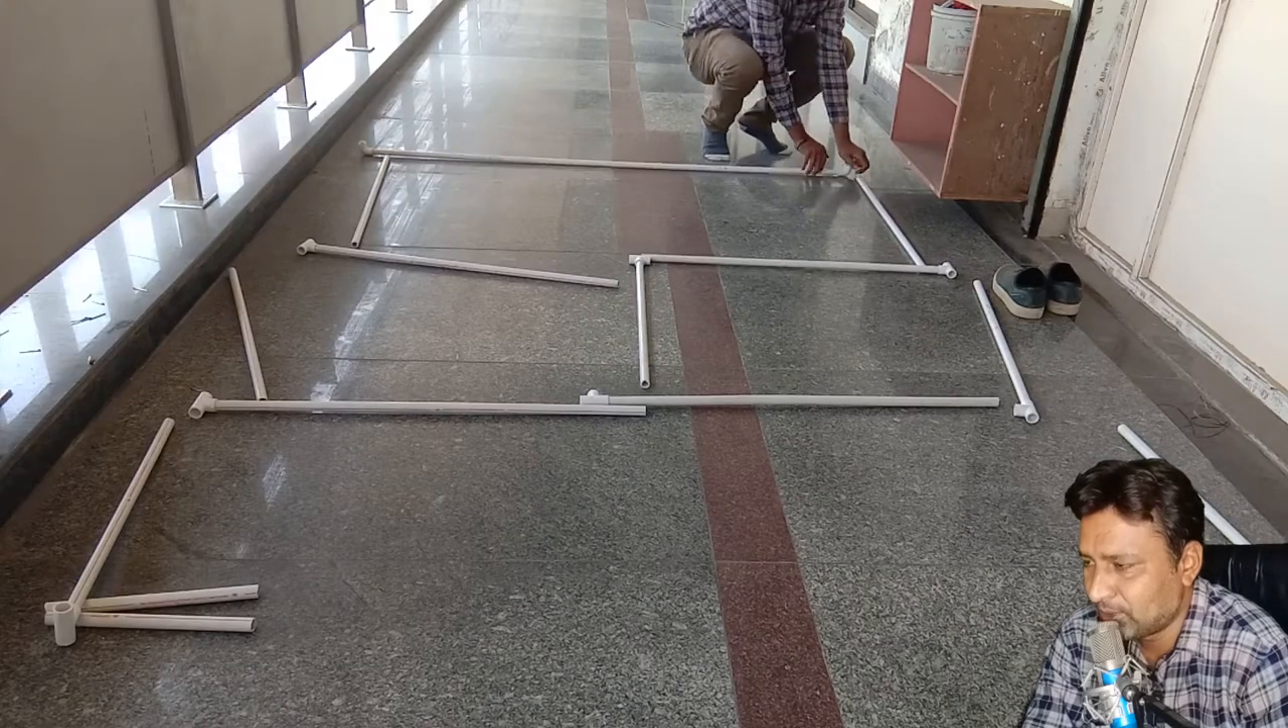मैंने पूरा पहले जोईंट नहीं किया है पहले सब पाइप सेट कर दी।